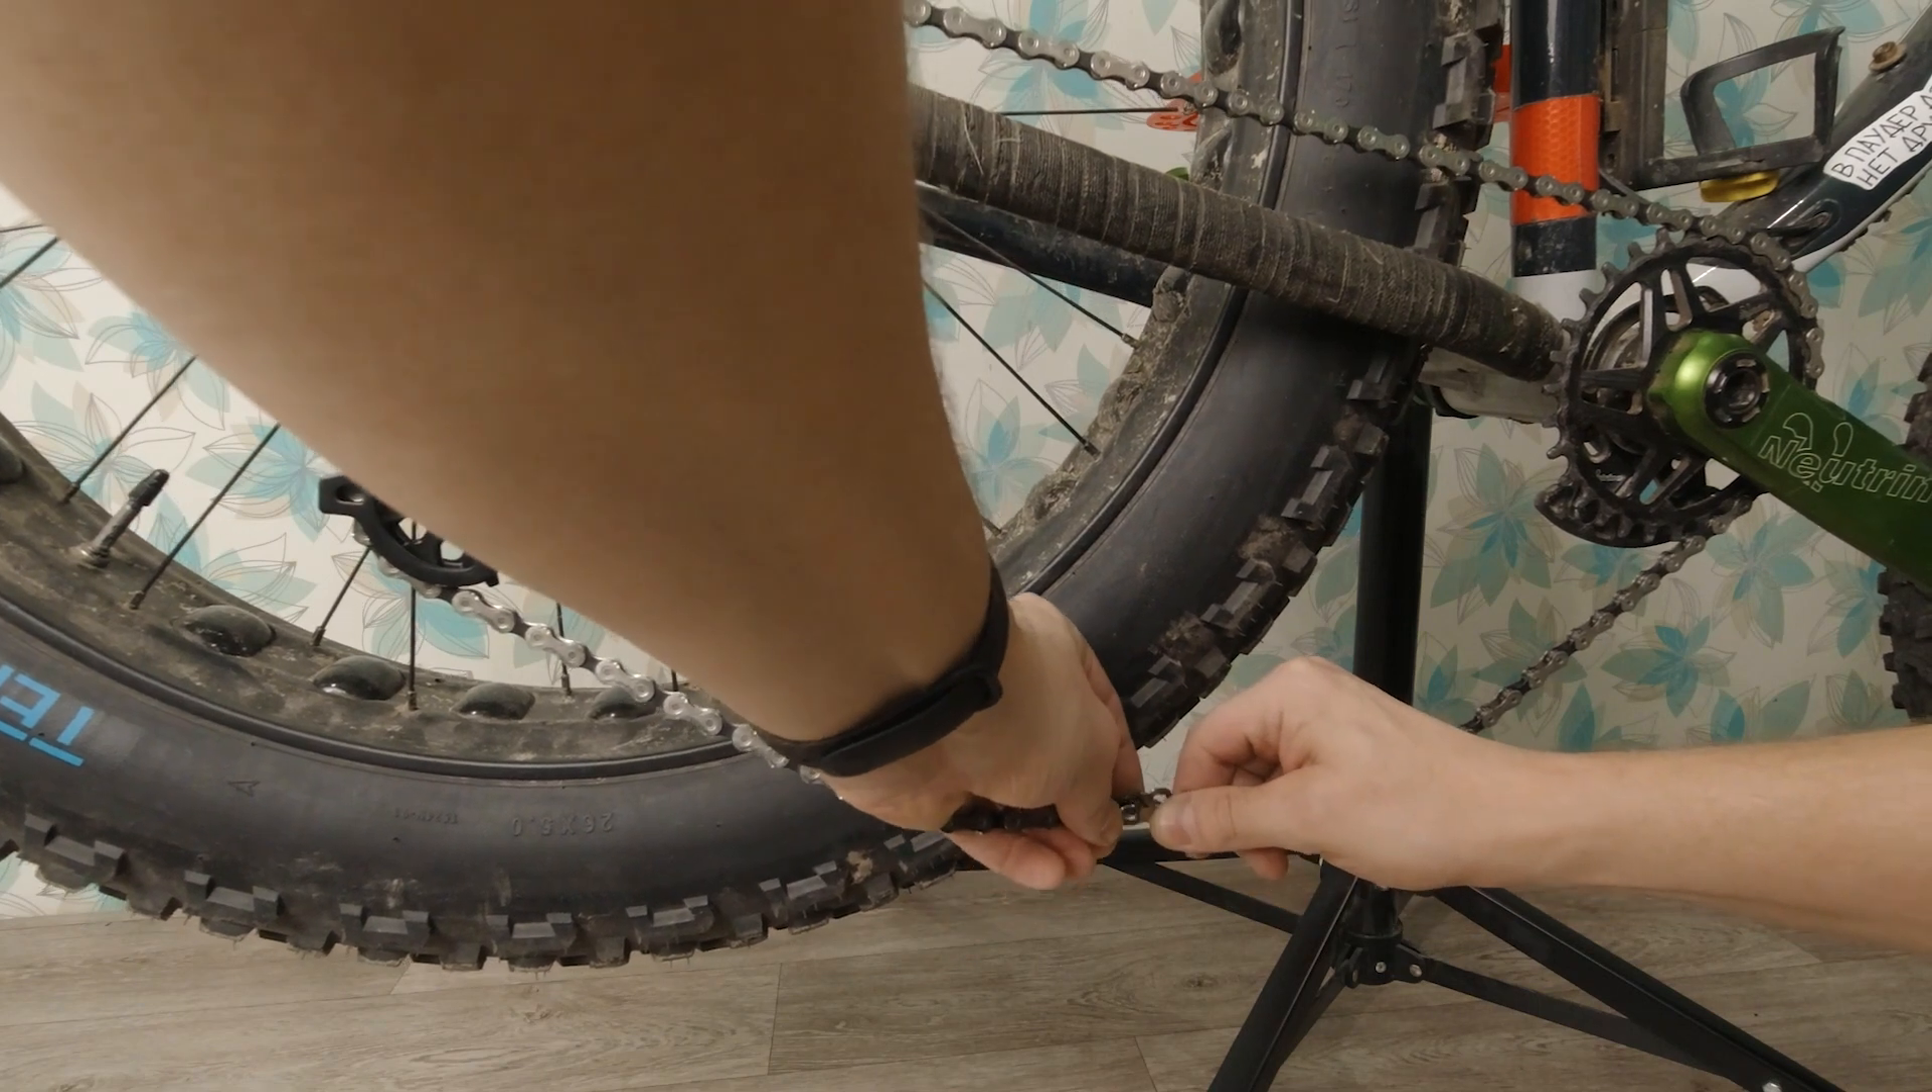Цепь установили. Теперь нужно её замкнуть.